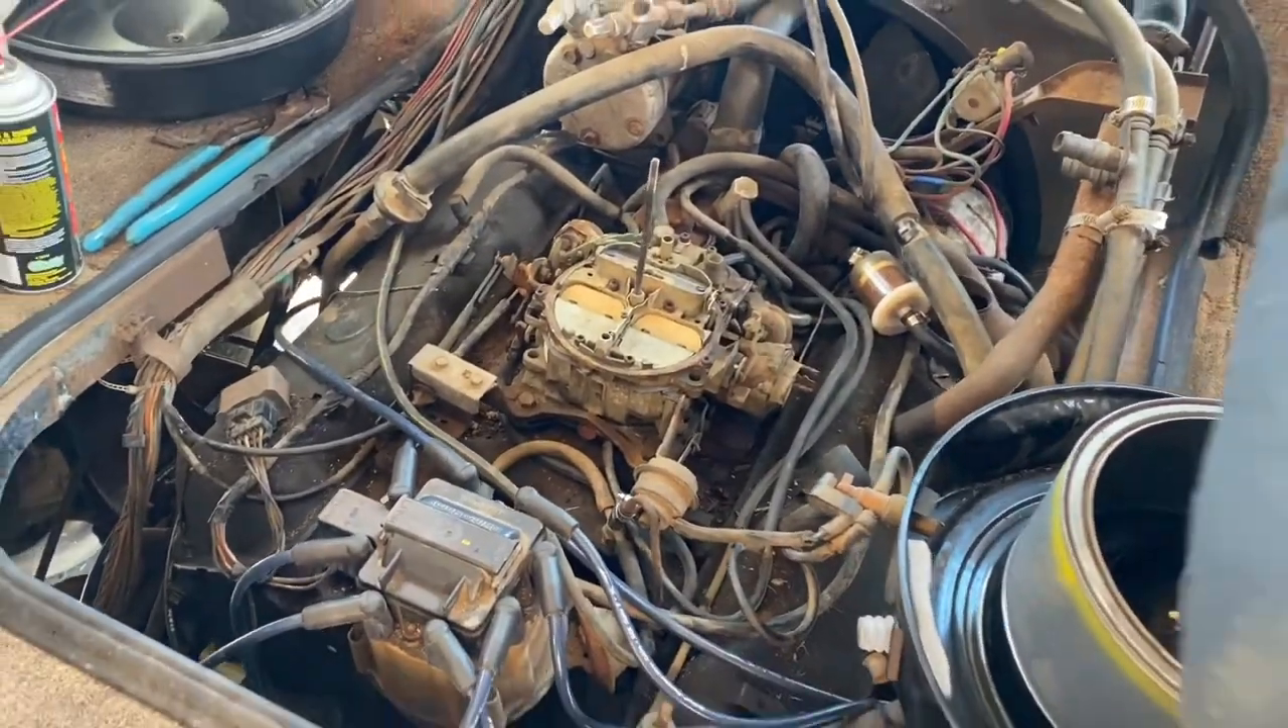Got the carburetor put back on there.